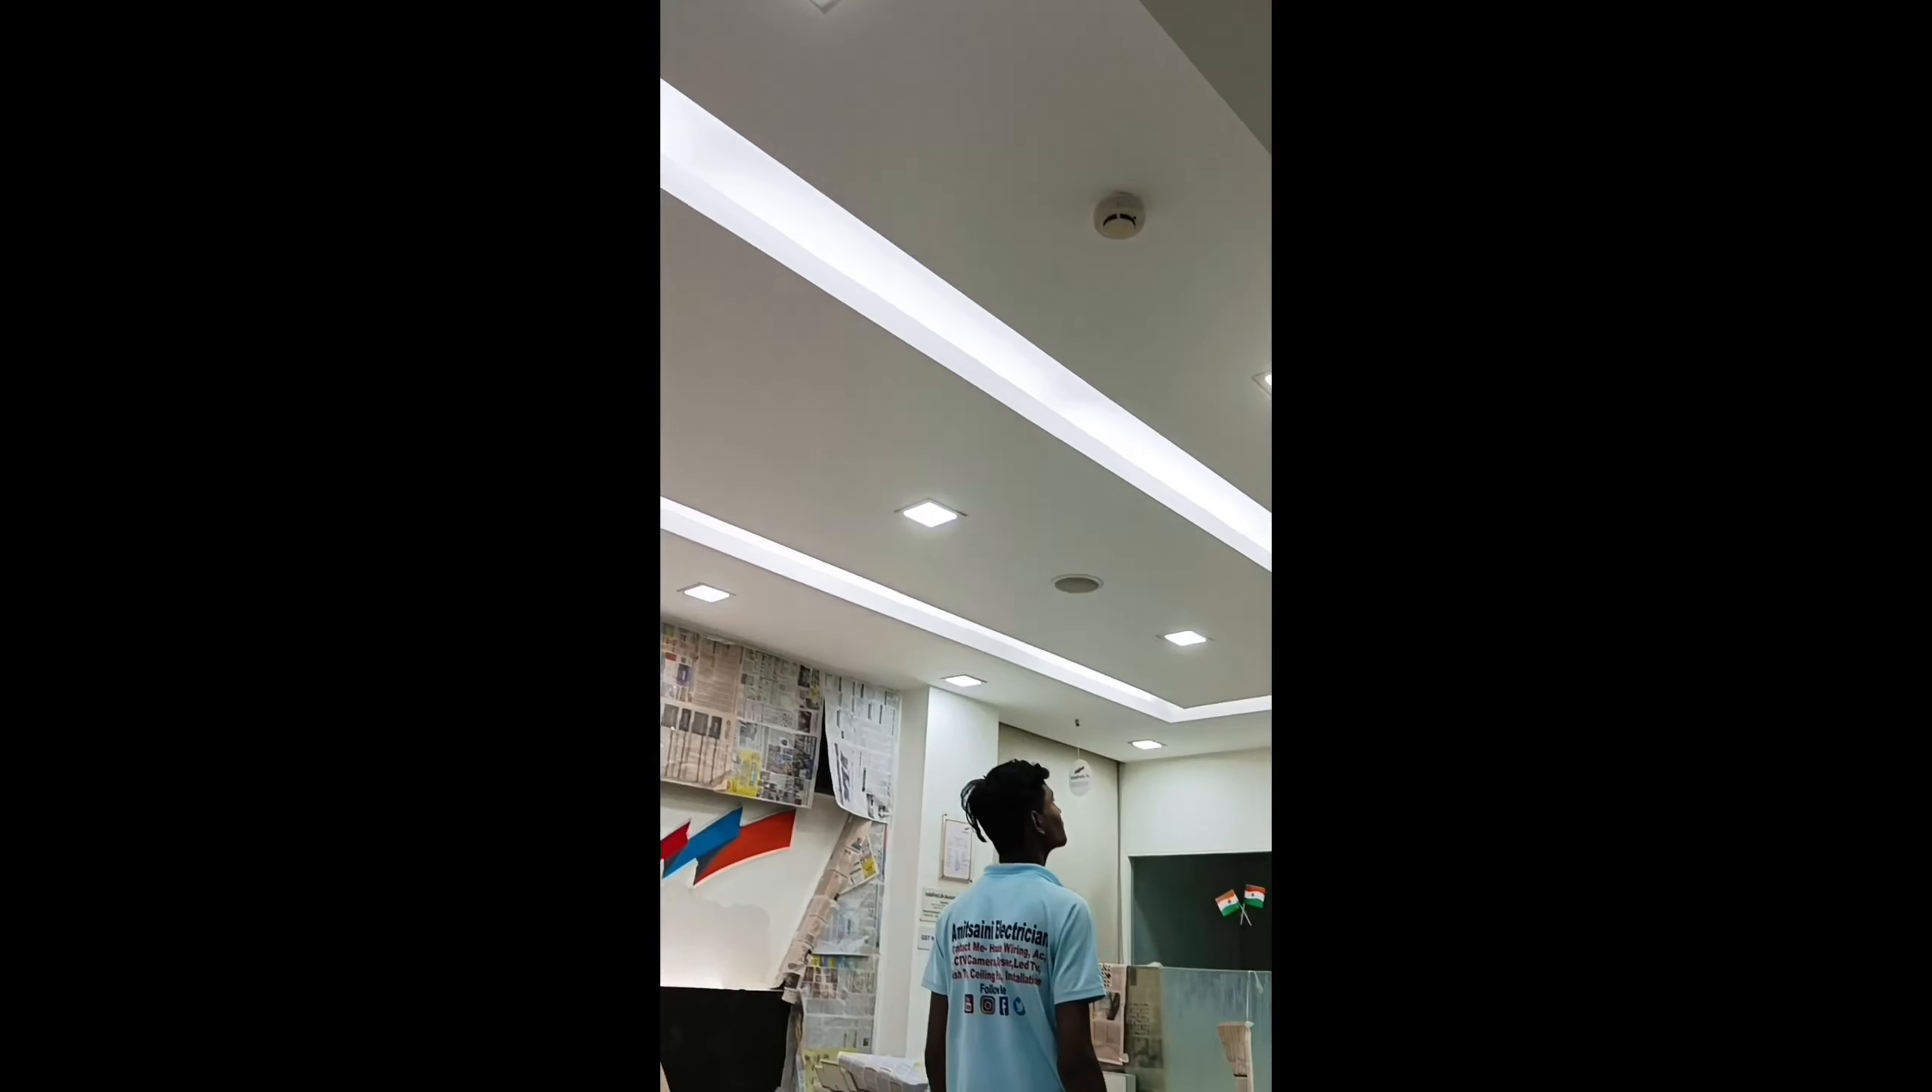यहां पर सारे यहां पर ceiling में हमने light को fitting कर दिया है।